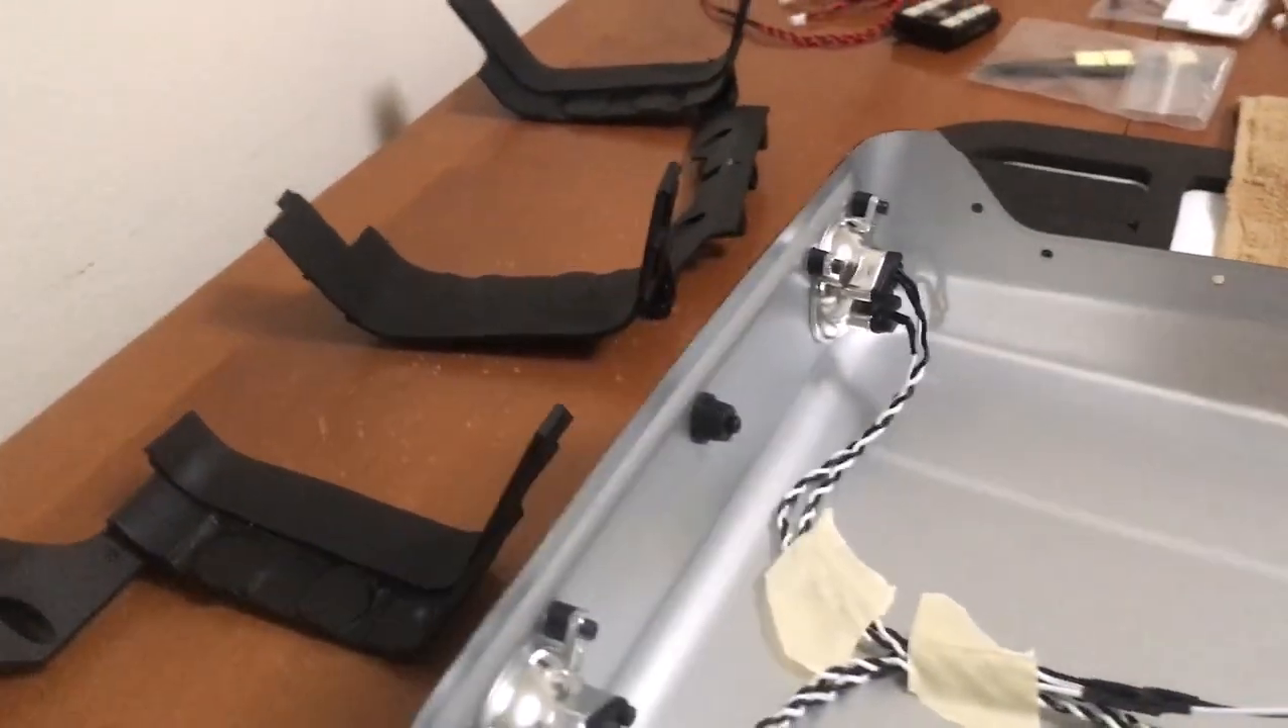All right got the light pods screwed in as you can see got everything kind of taped in place right now.